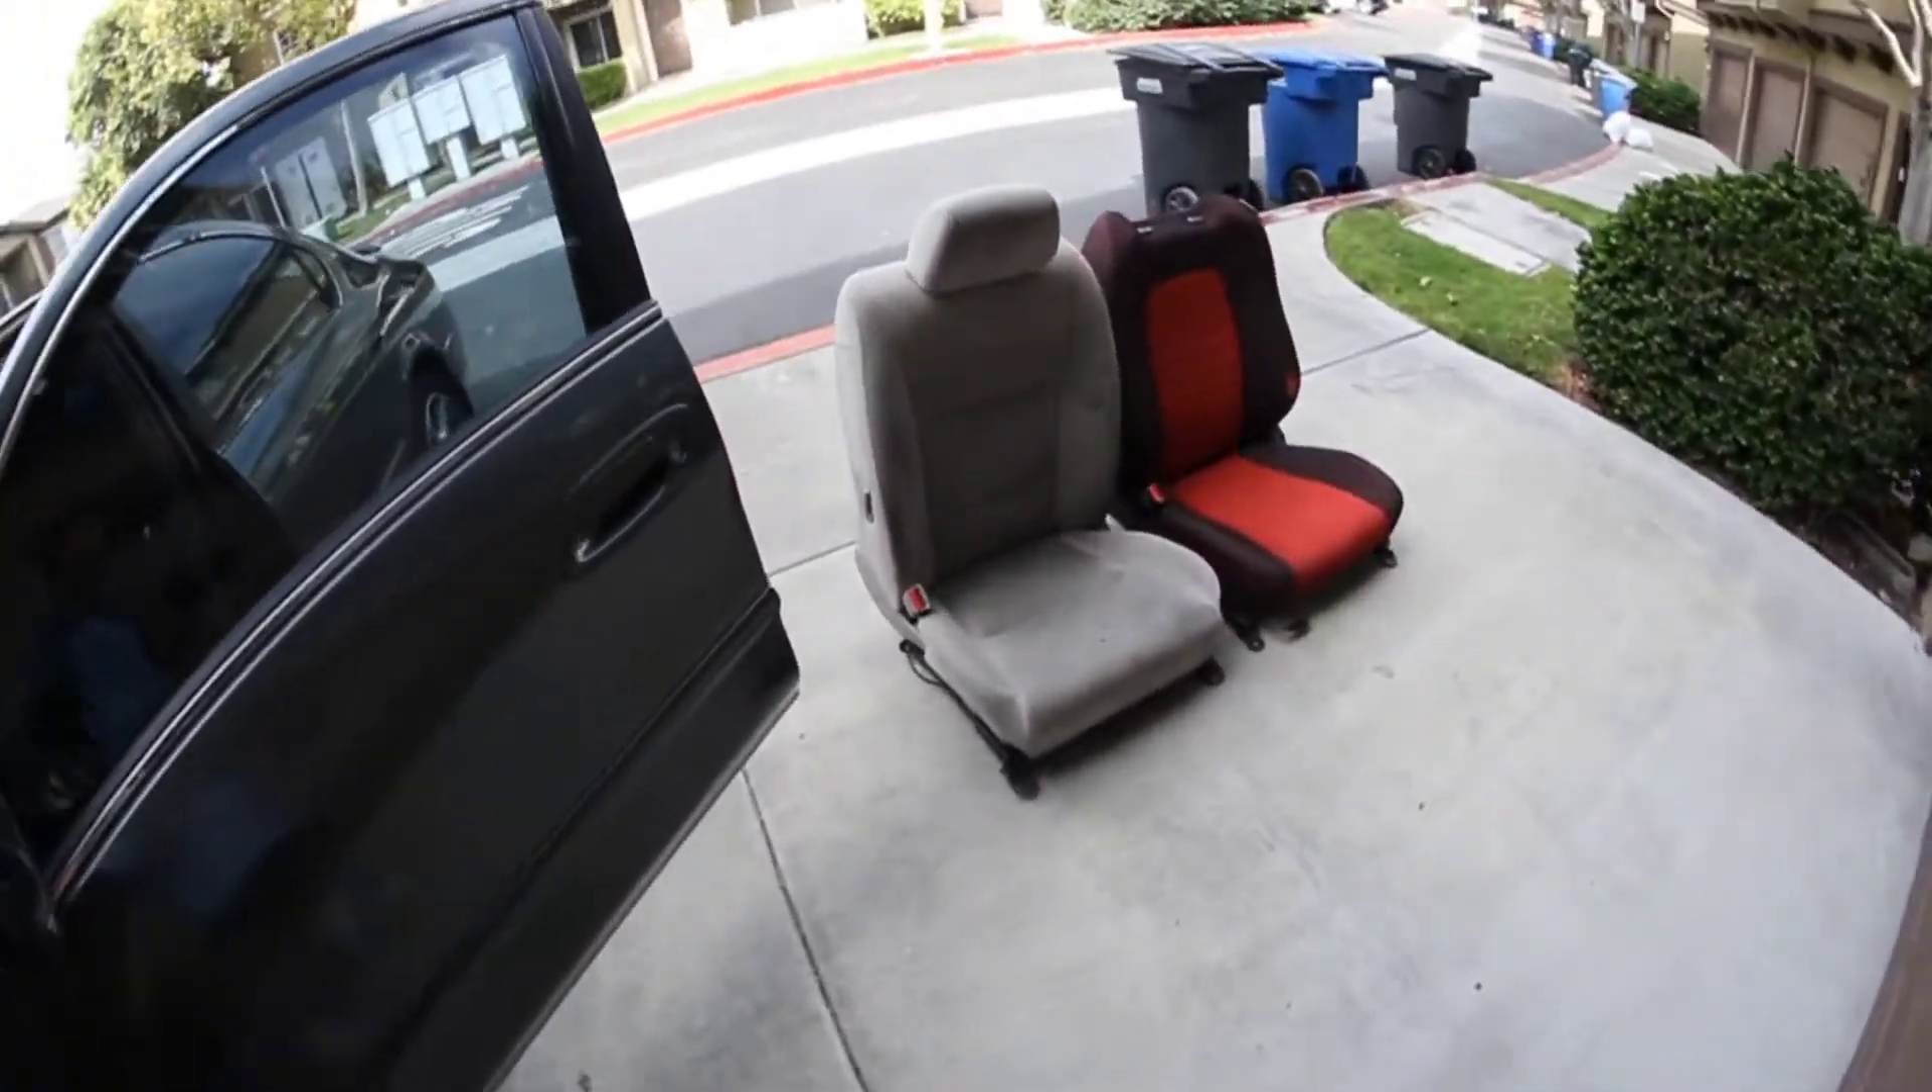Alright, so right now I've already got the driver side seat out.